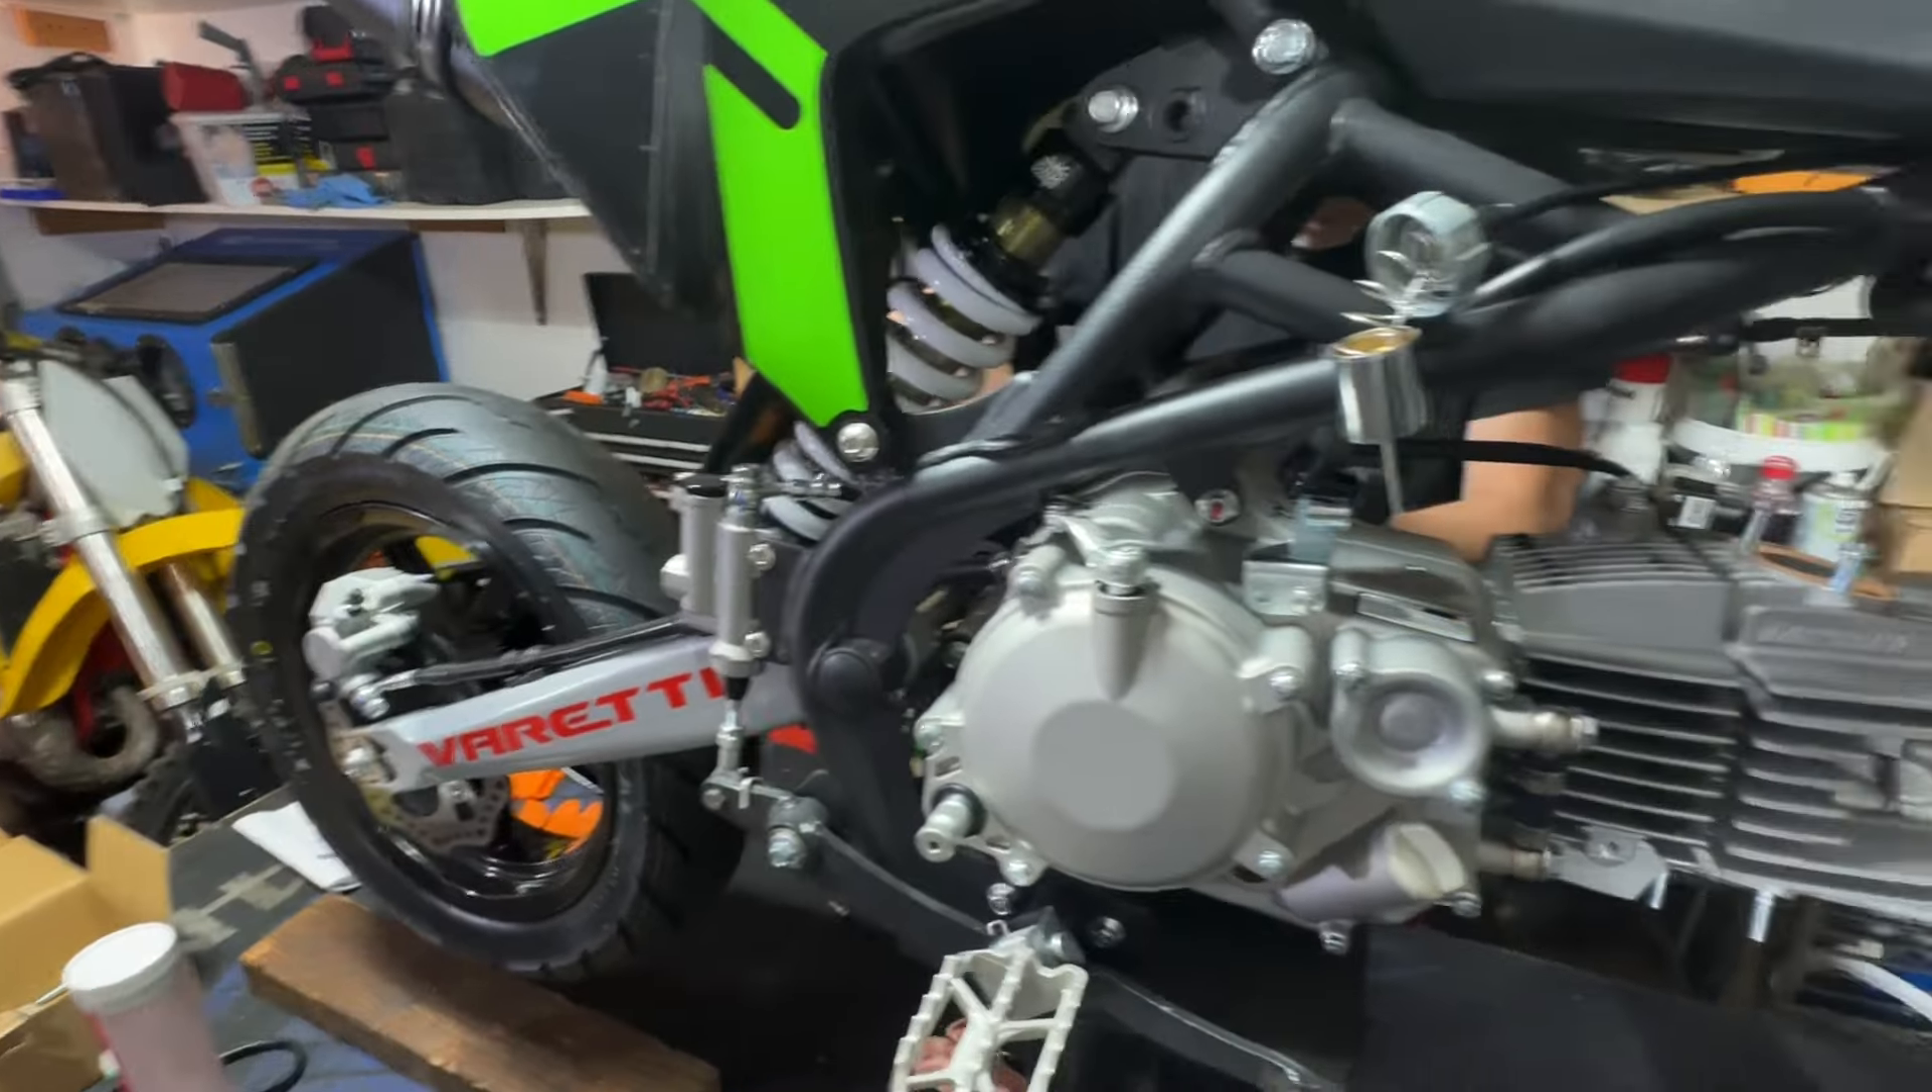Donc le moteur est dedans tu vois tout est vissé nickel.